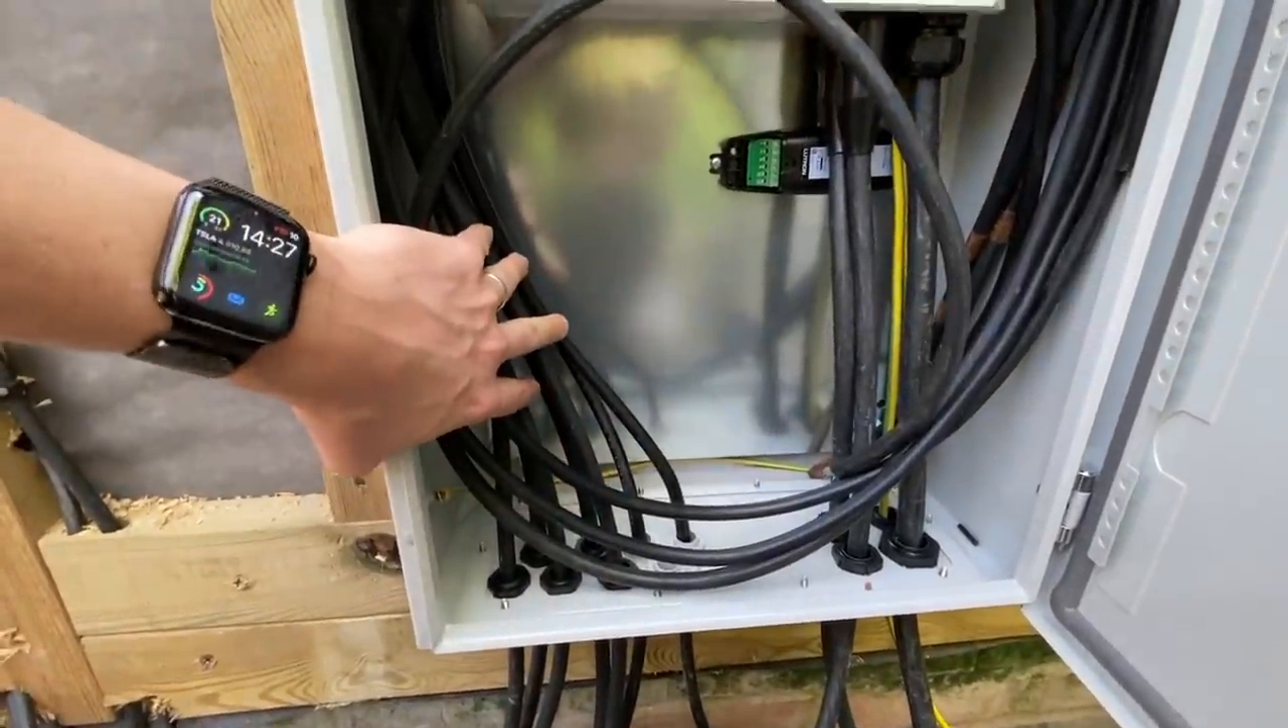I've got all these cables up into the box with compression glands, so that's all done.